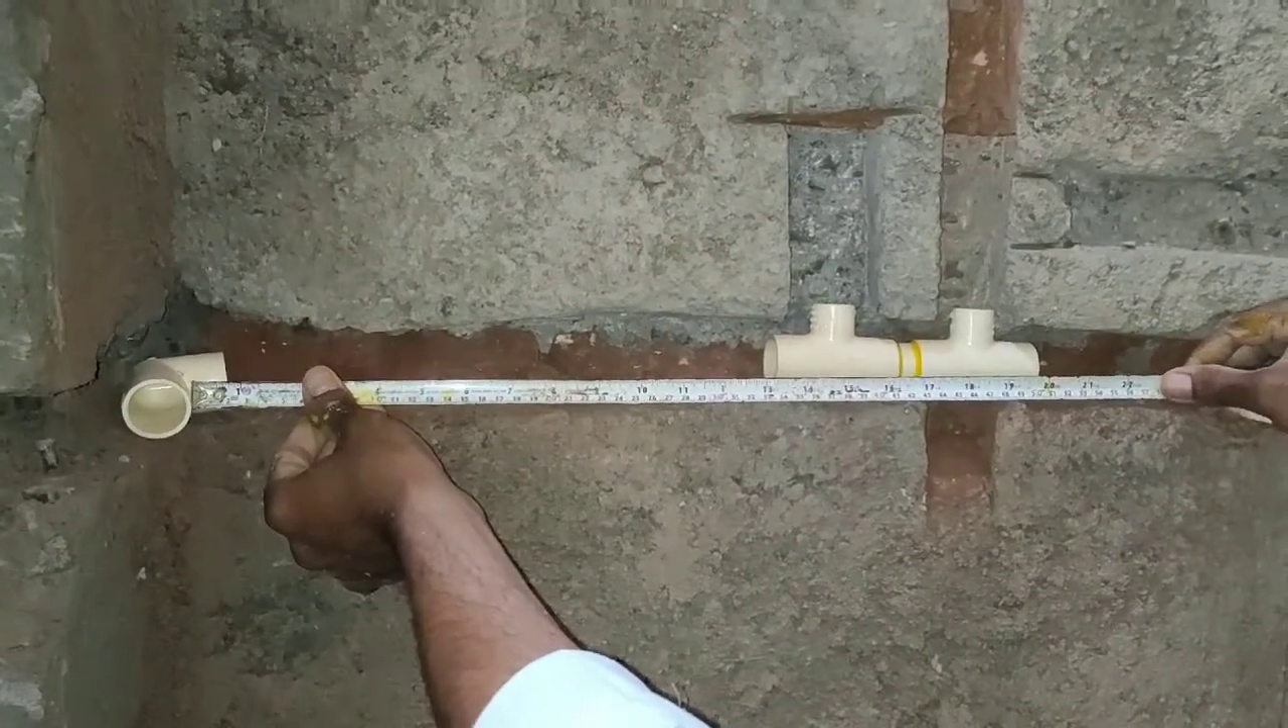दो टी हमने फिट कर लिए और दोनों को पाइप साथ जॉइन कर लिया है।